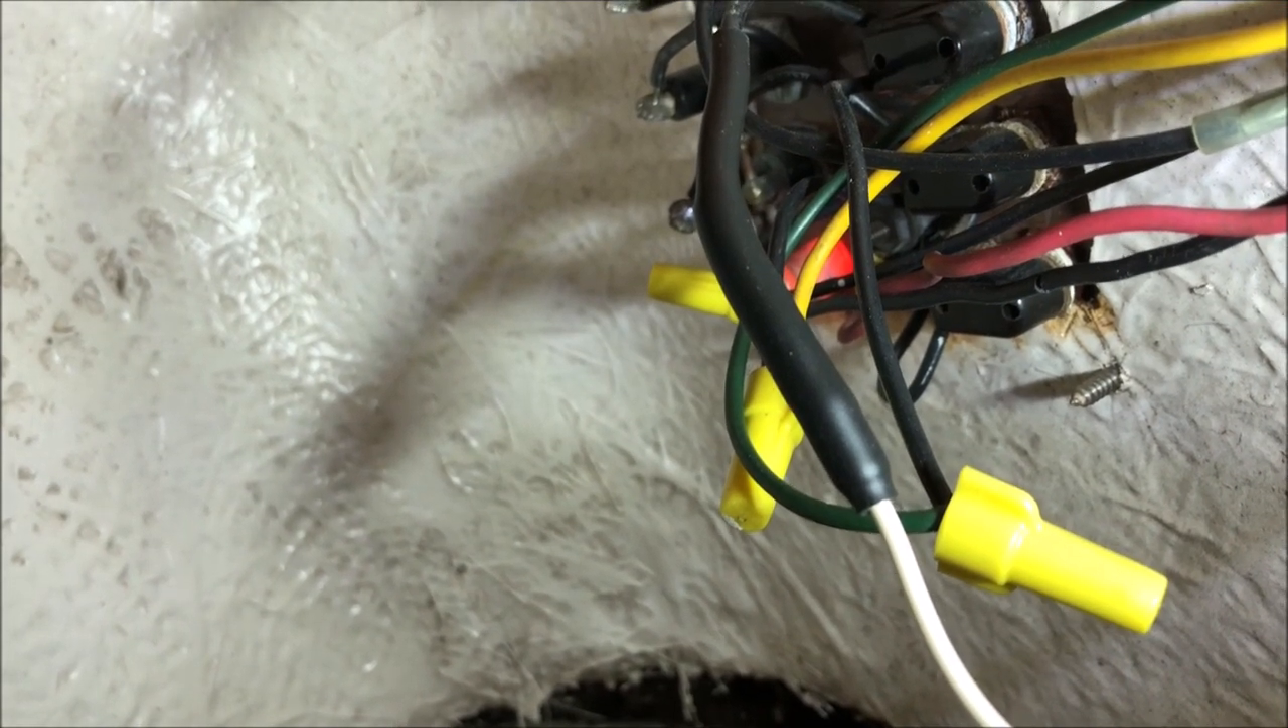You can see we've still got three circuits with wire nuts but that's not on today's schedule.